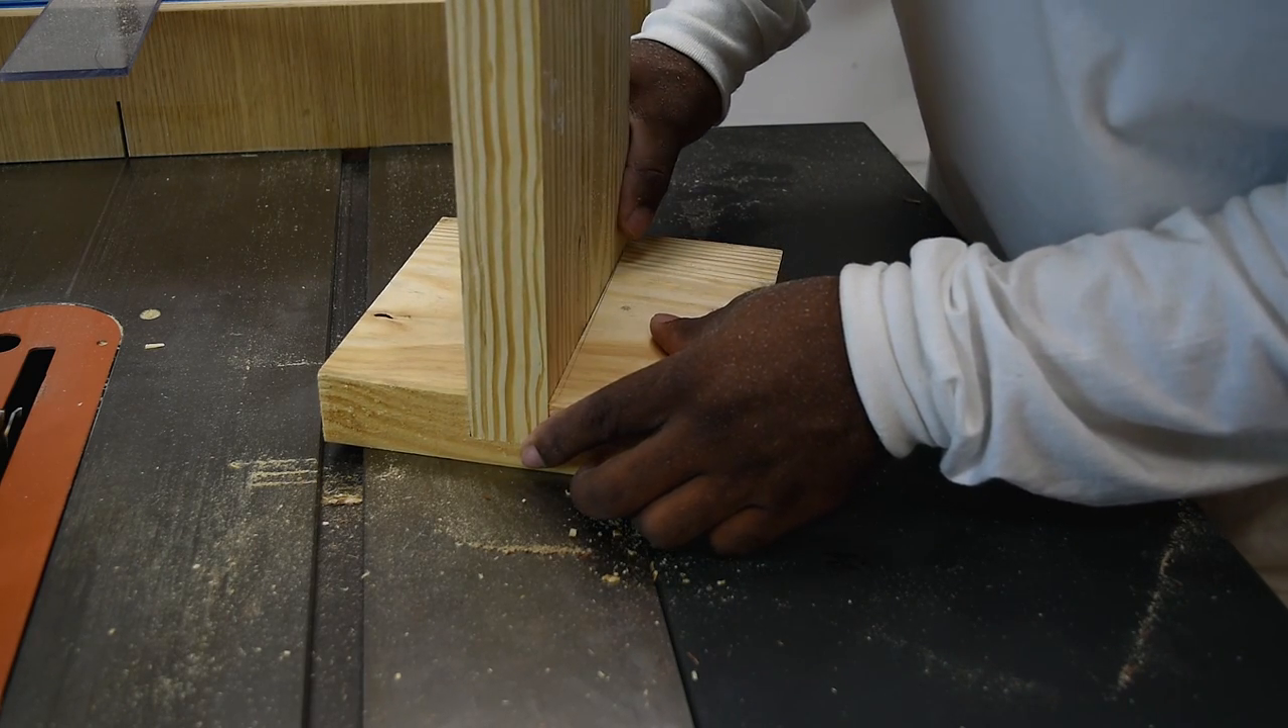Now just drop the piece of wood into the dado slot and here you have it.